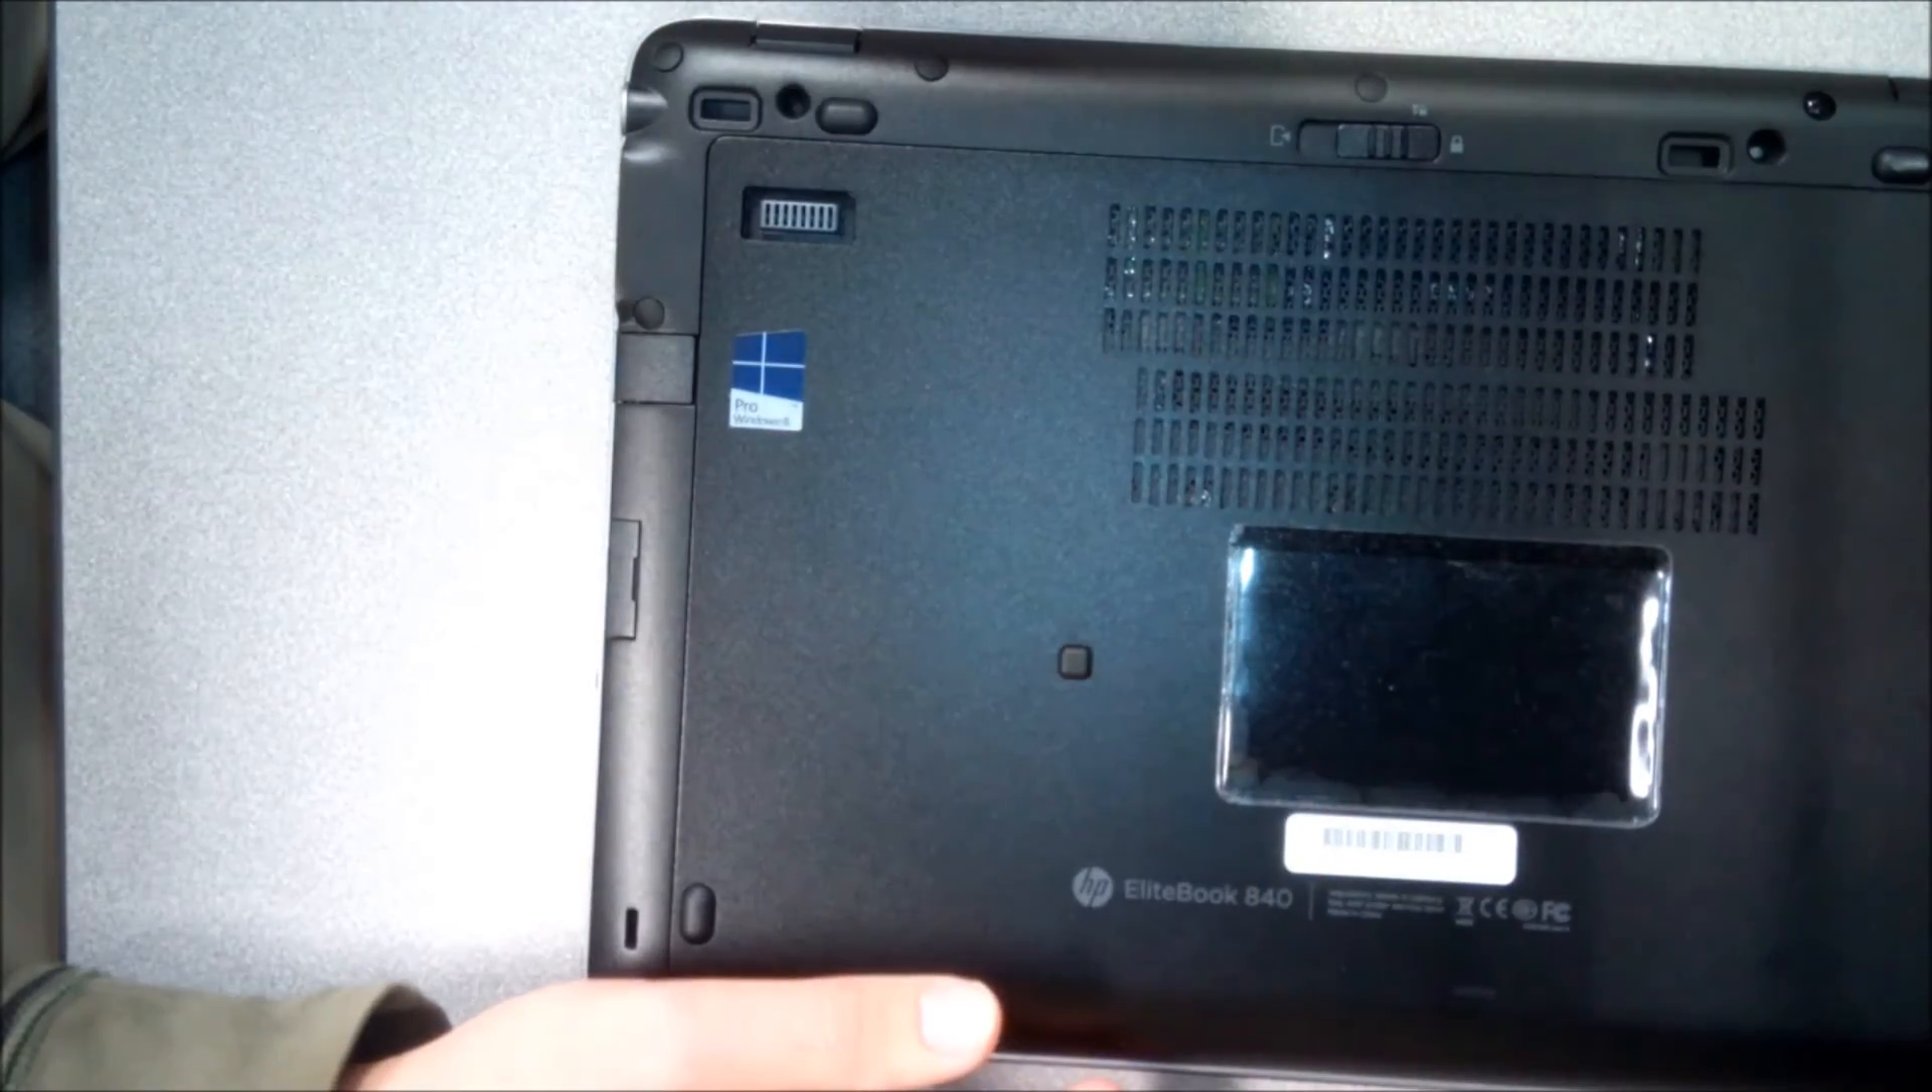Put our black plate back on like so lock it and then we're done.